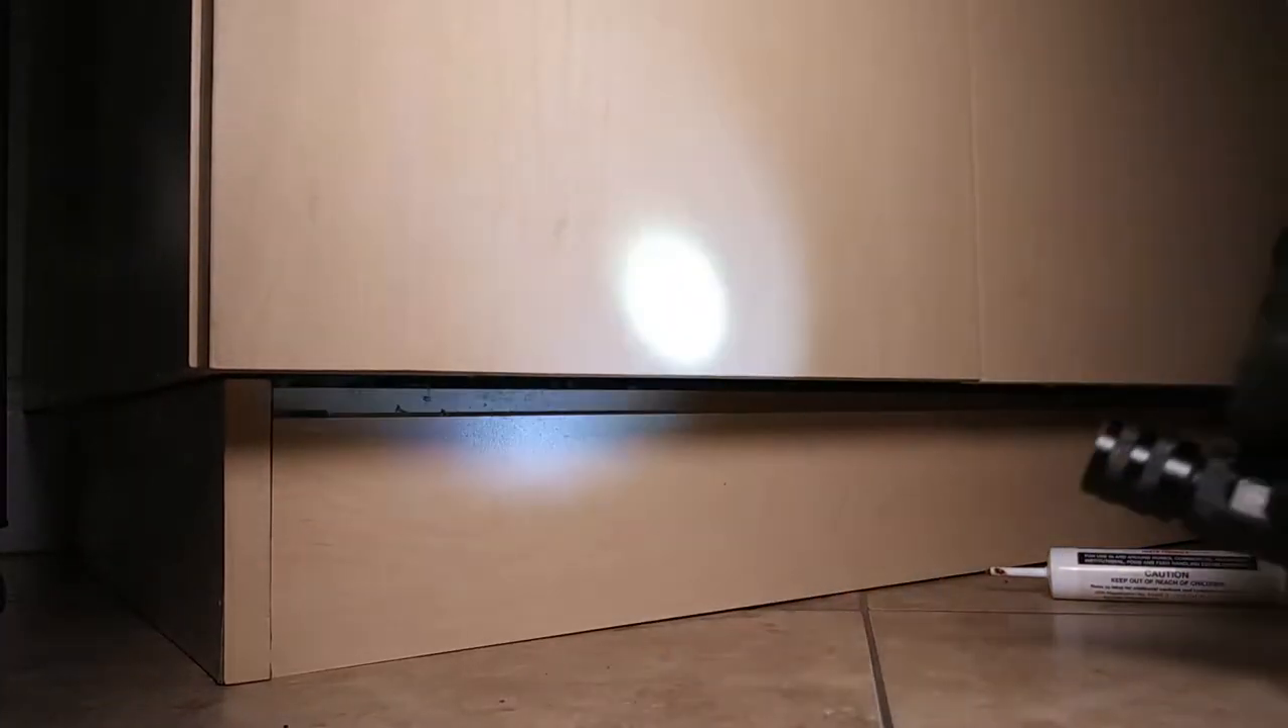You can see that that's a big gap right there I mean that's that's about over a quarter of an inch.